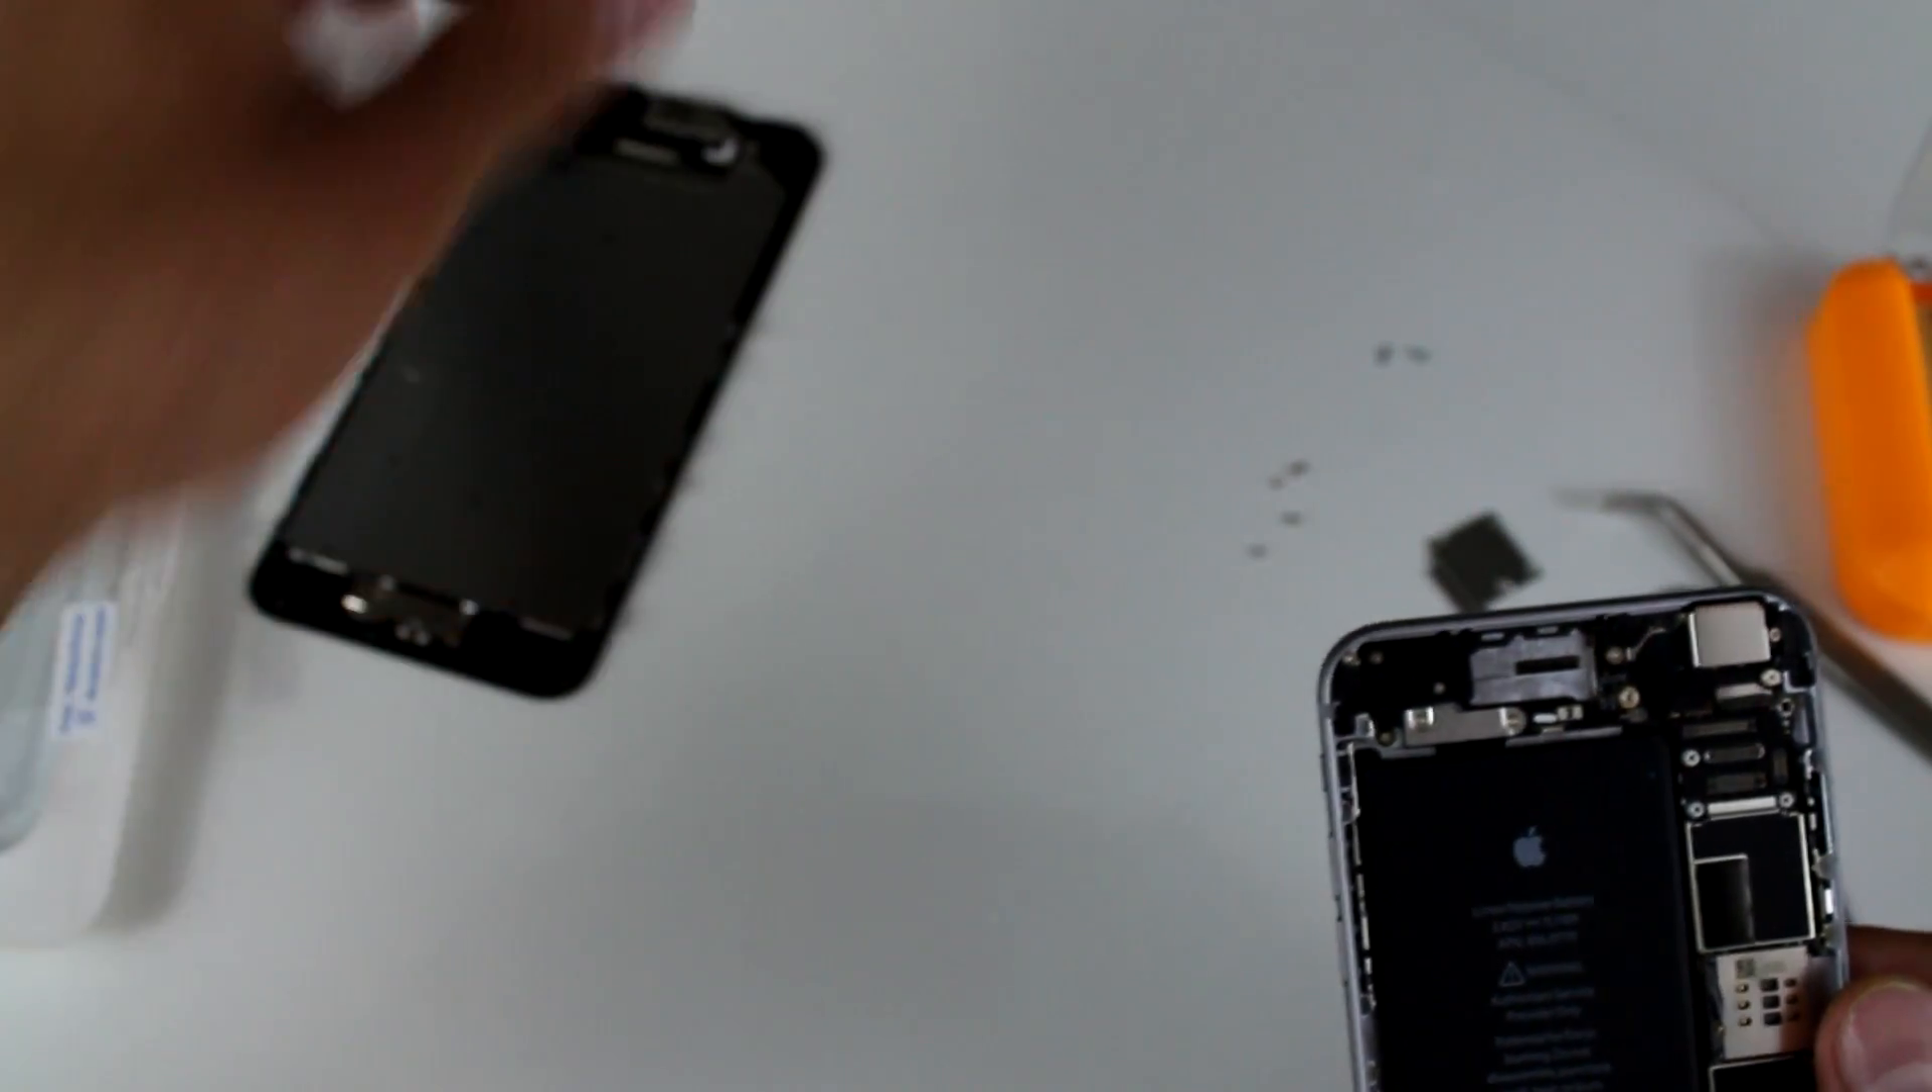And that's it. Your old screen is out.